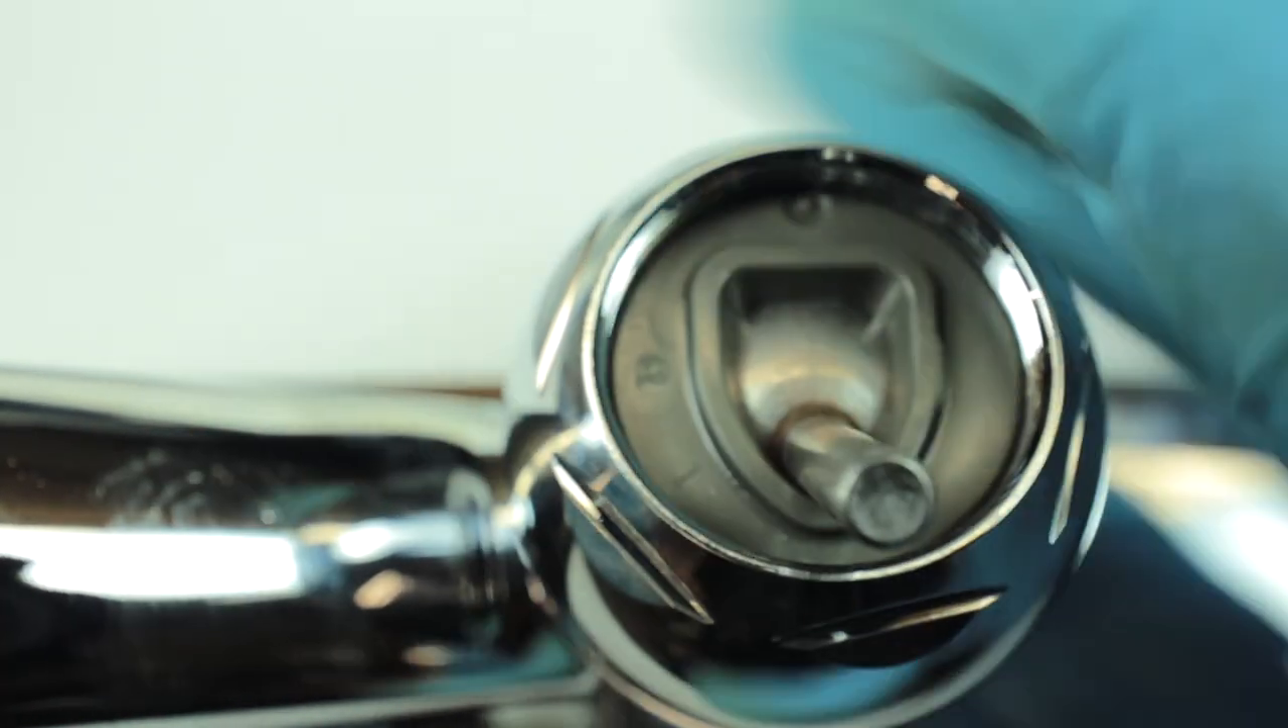I didn't put the handle on yet.